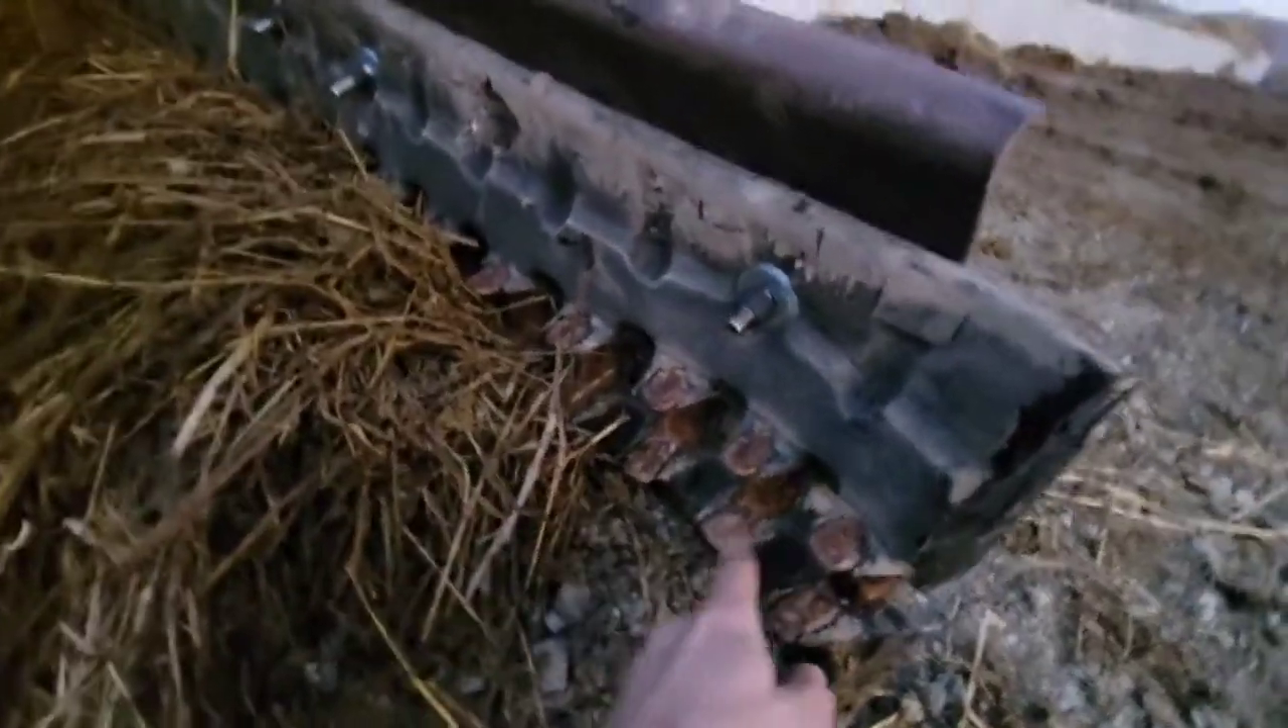So as you can see i've got my bolts up in the top.